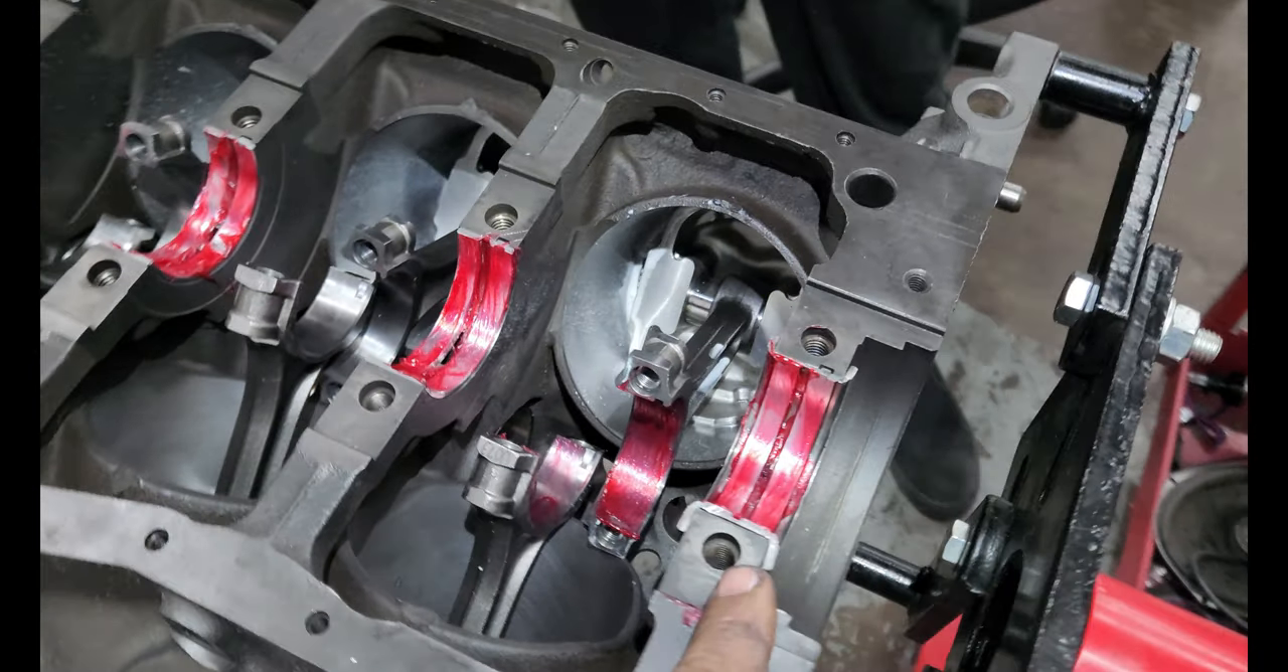To get an update, I've already installed the main rod bearings. I put some grease on them.